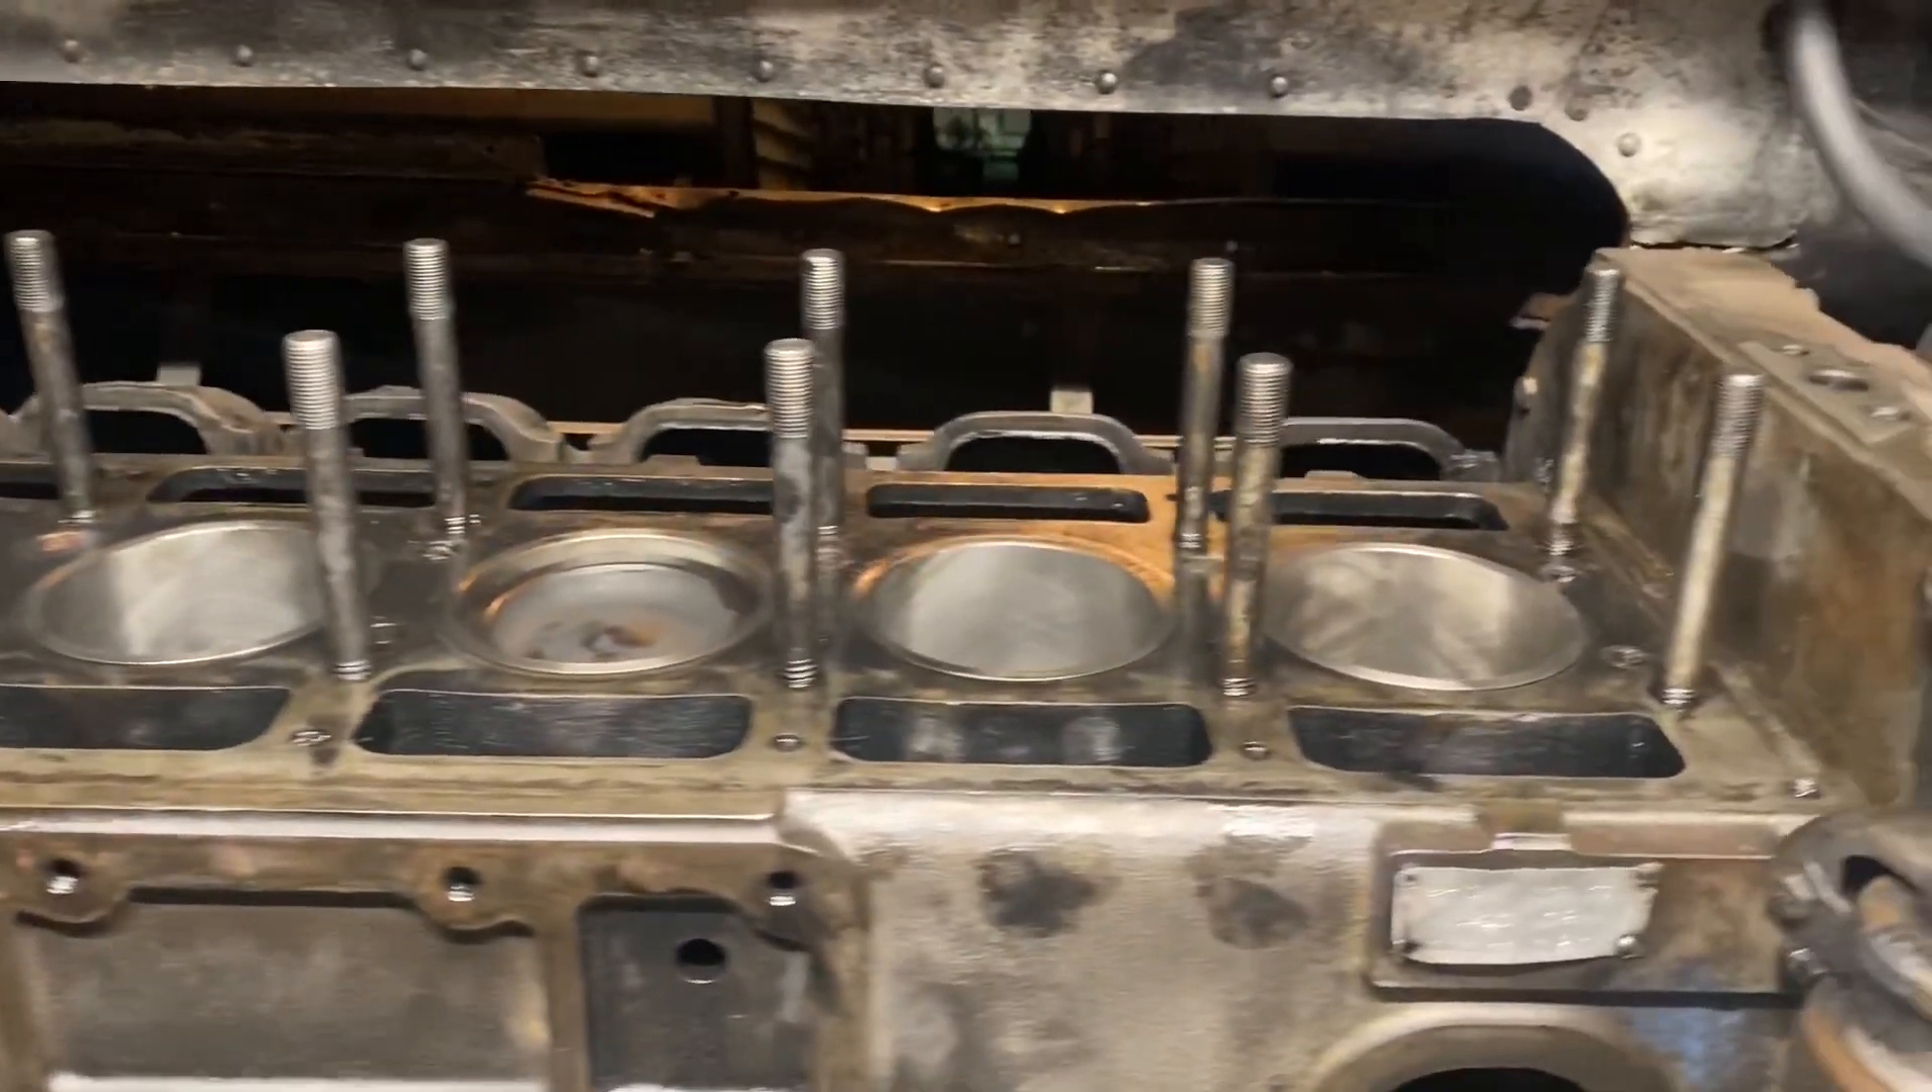Well, we have the engine all back together there. So we're just waiting on the head.